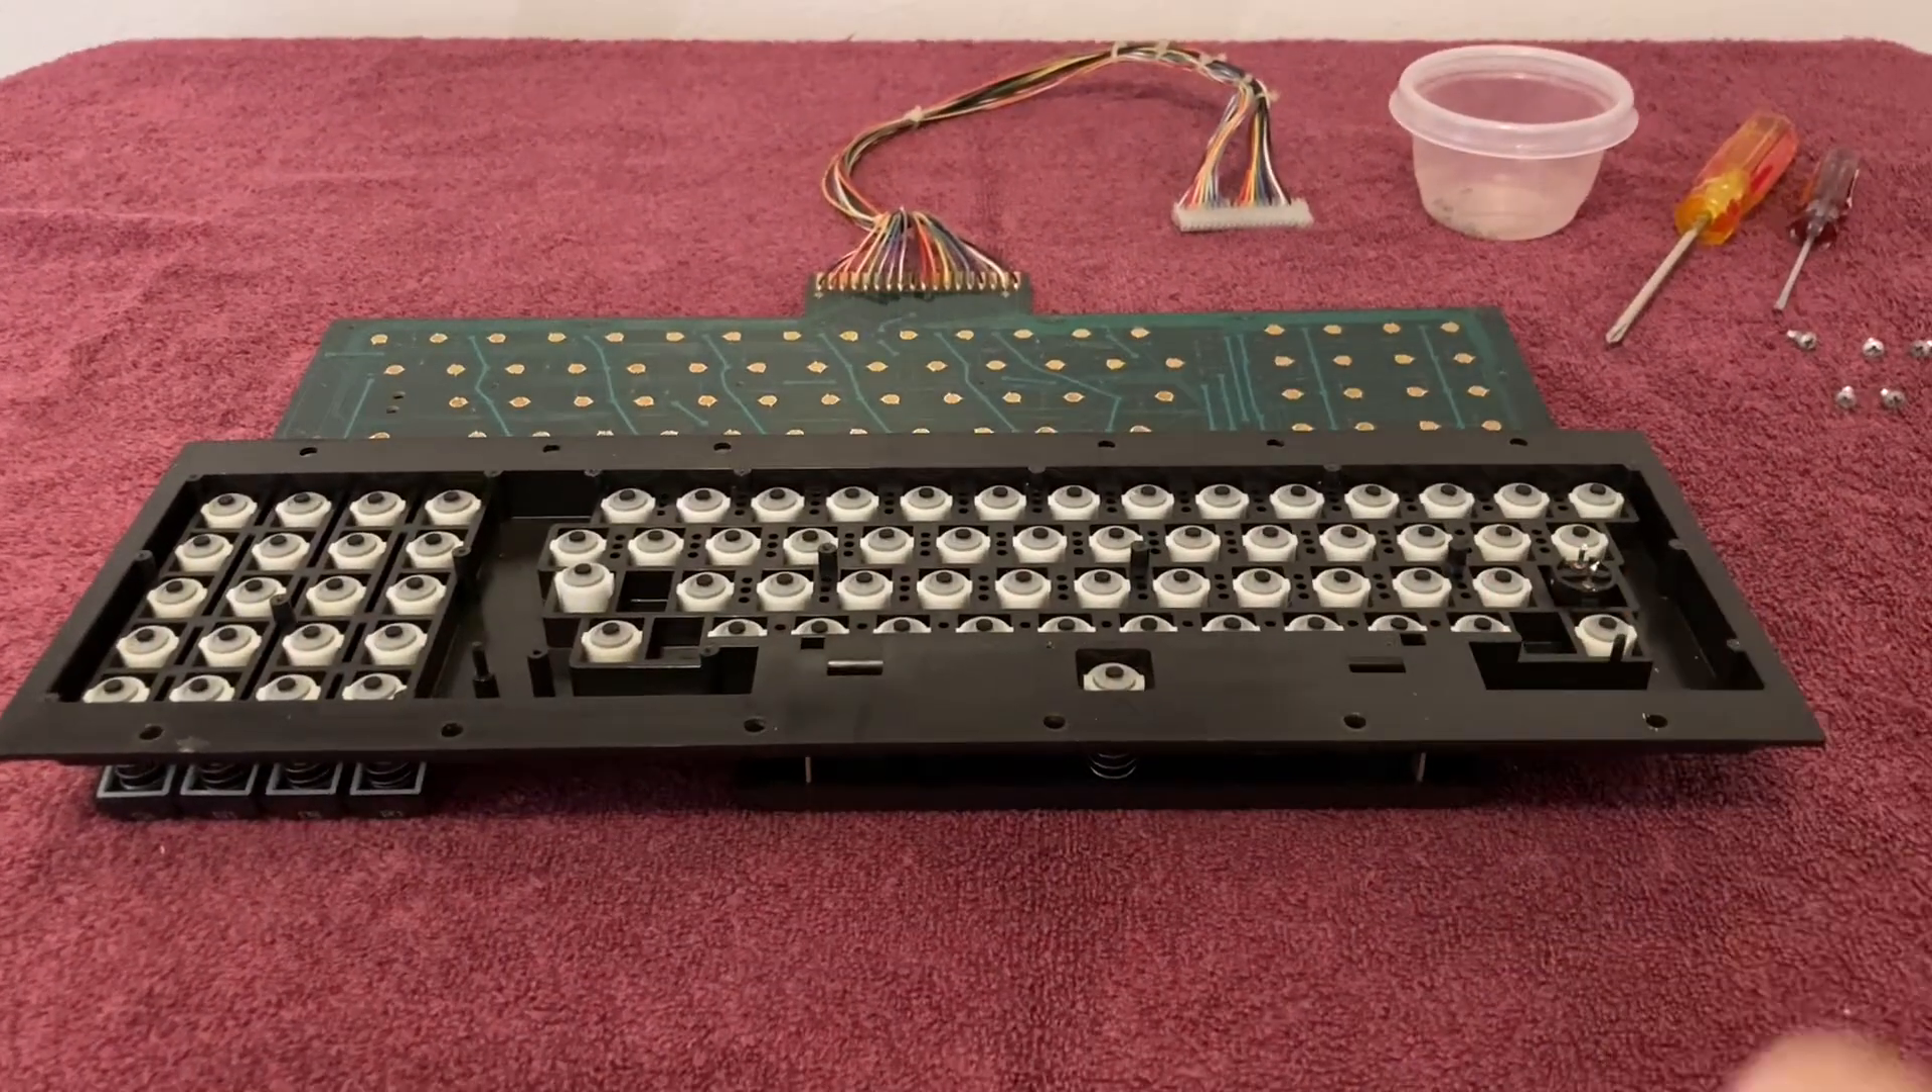We're now back inside and I have removed the circuit board from the keyboard, exposing all the conductive pads on the bottom of all the keys on the keyboard.